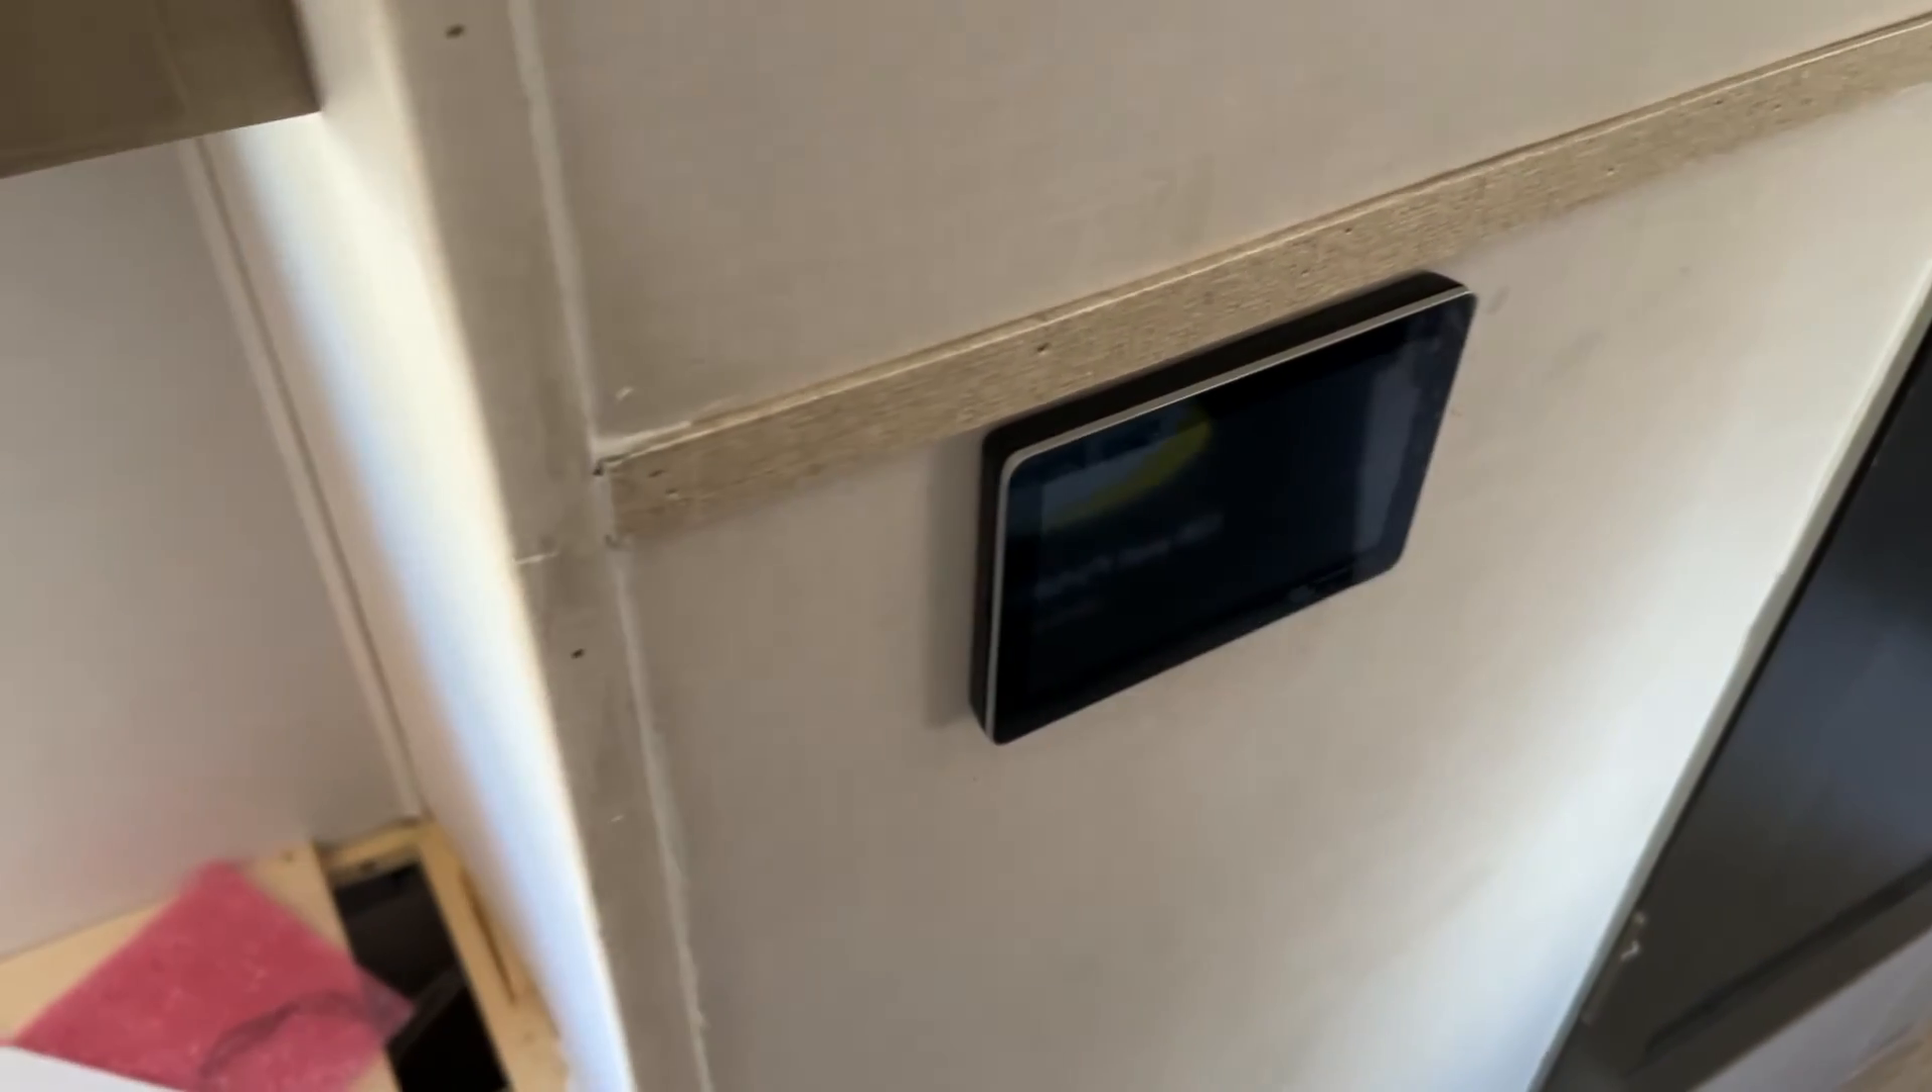We've also, uh, while, while, uh, I was working over the weekend, I went and got the, uh, the touch 50 display installed.